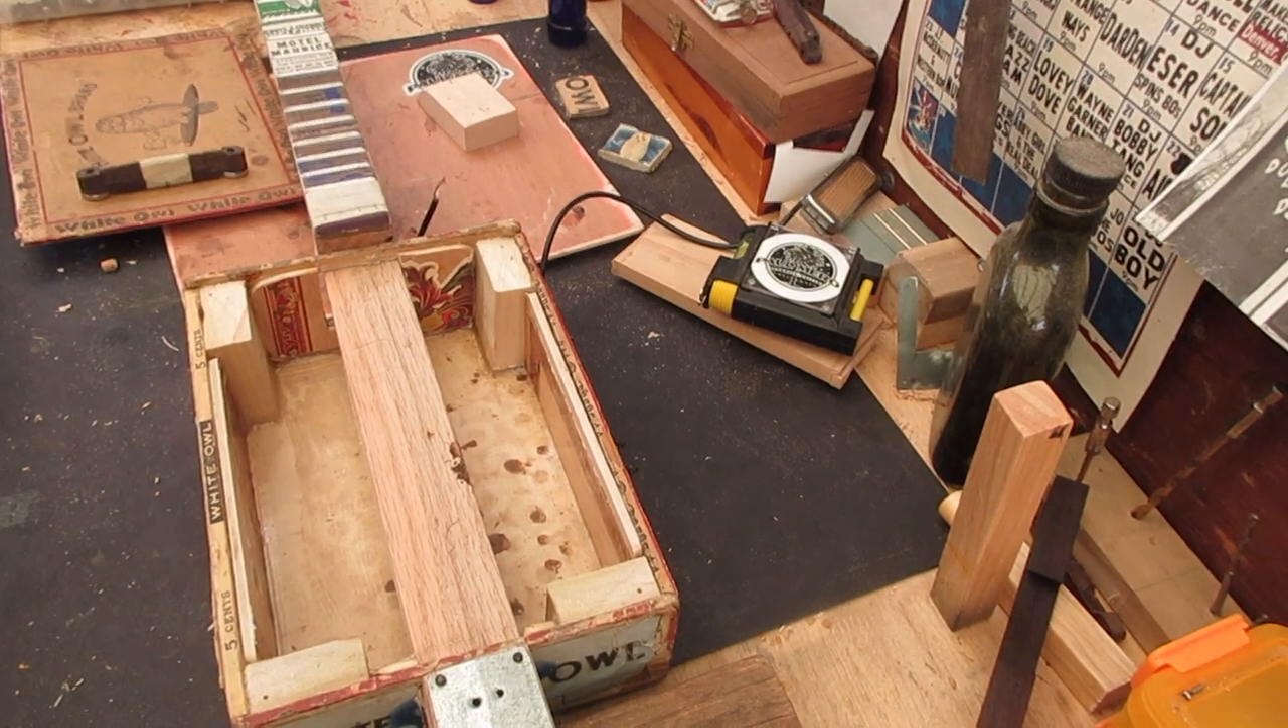So i haven't attached a lid yet.